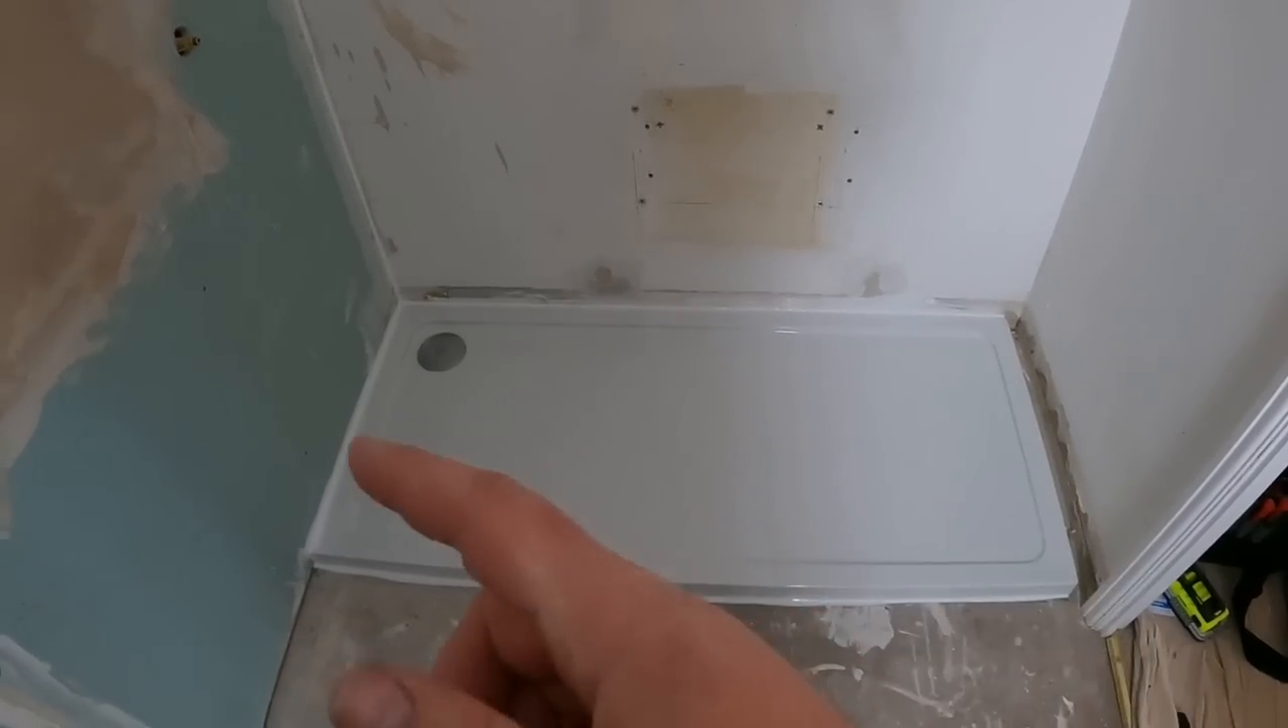I've also got the tray in now.